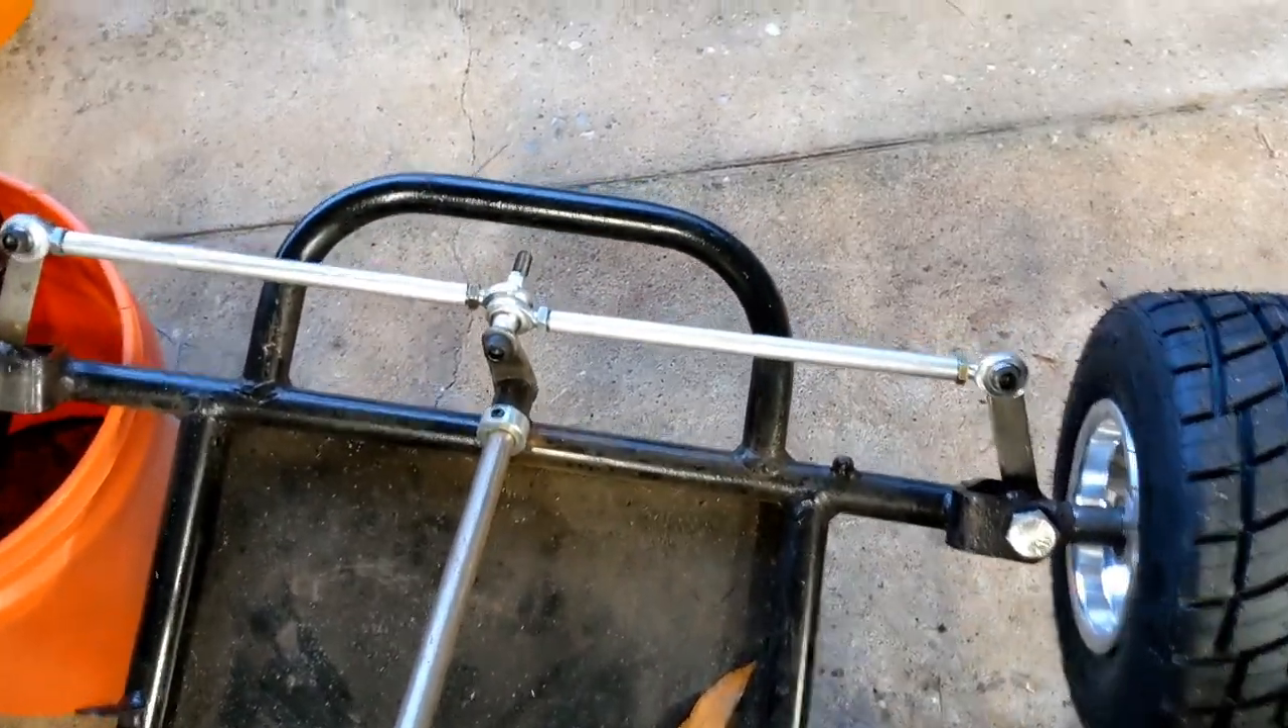It's a great wheel but let's go on down here to the tie rods and there they are all installed.